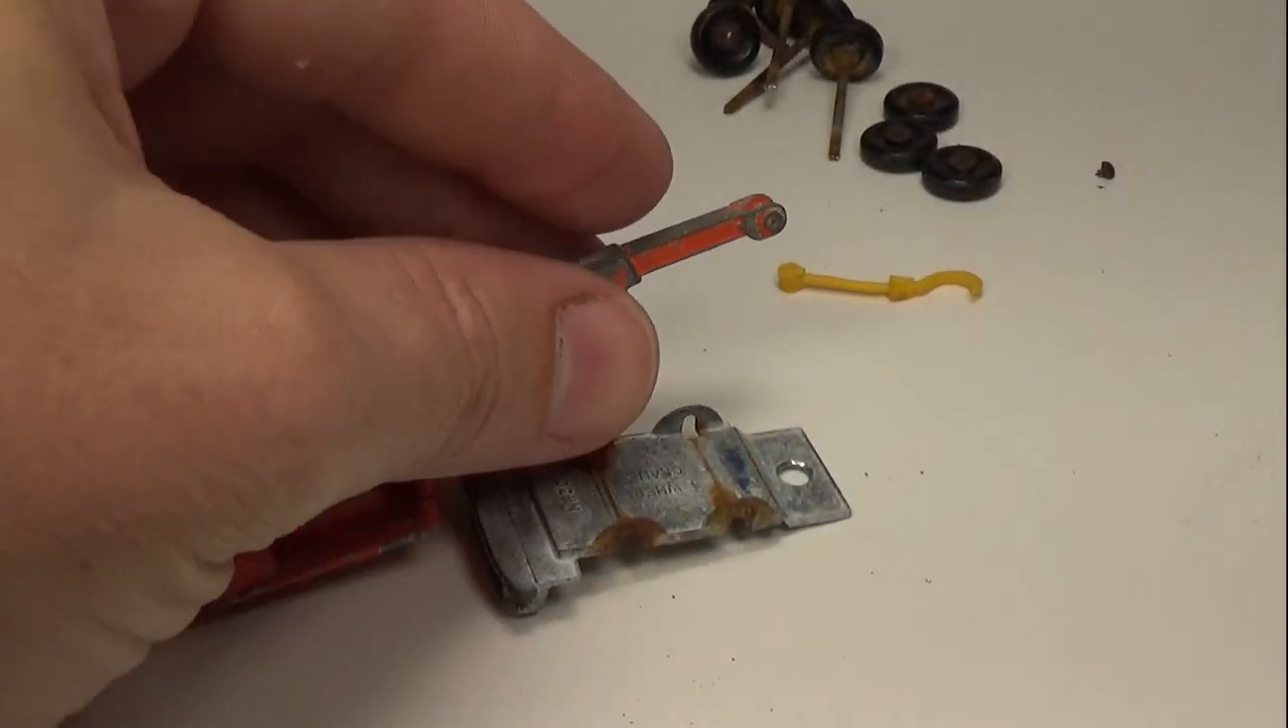Last I removed the plastic hook from the crane.